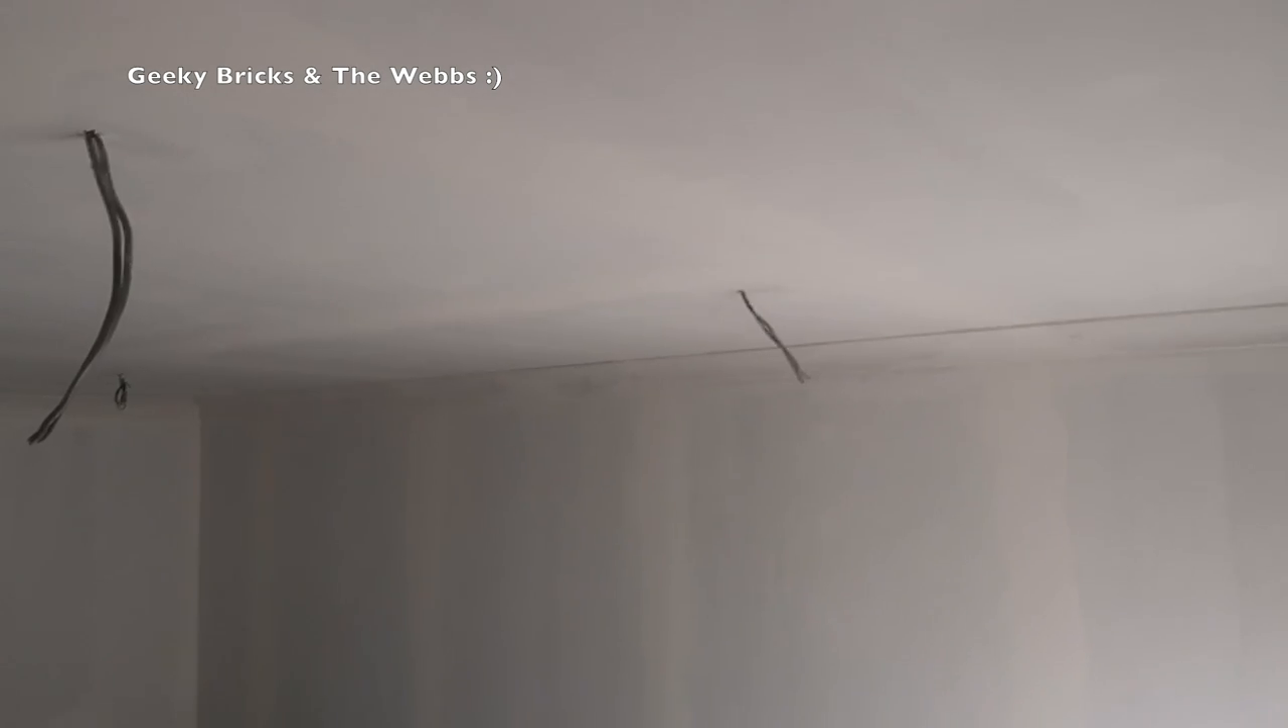You can obviously see the cables are hanging down now ready for the lights to be fitted.